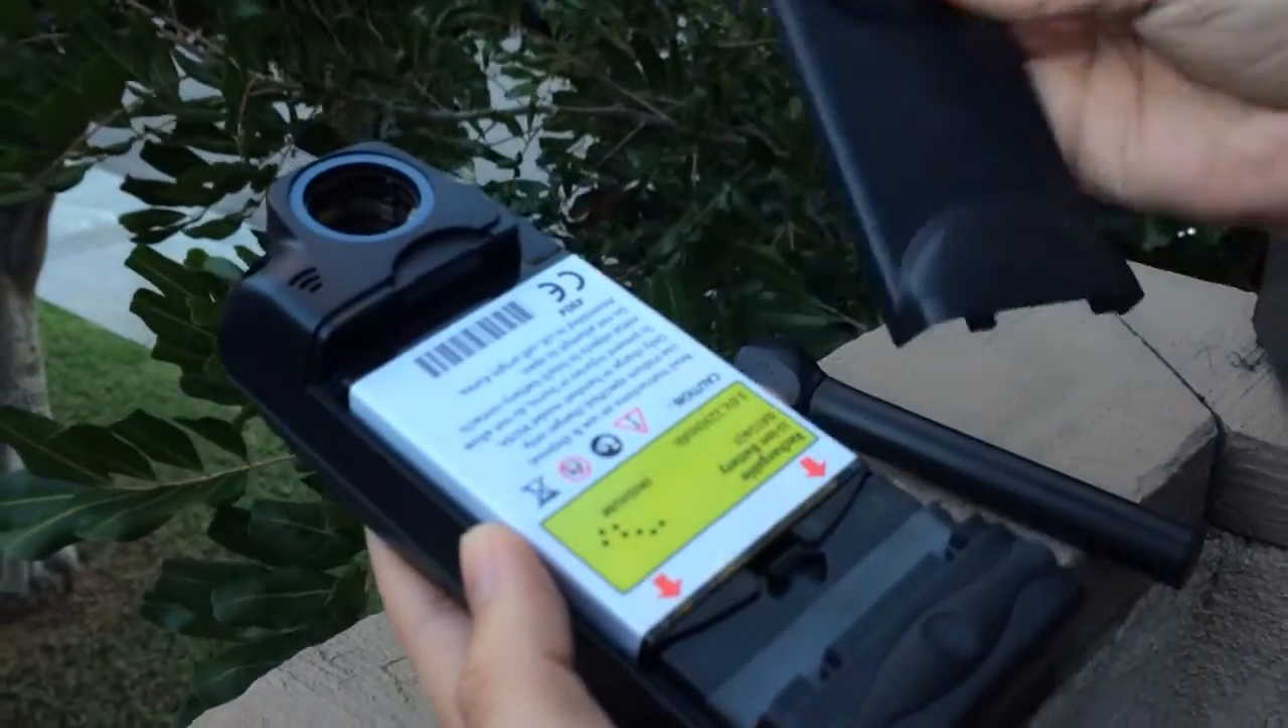Now you got the battery in.